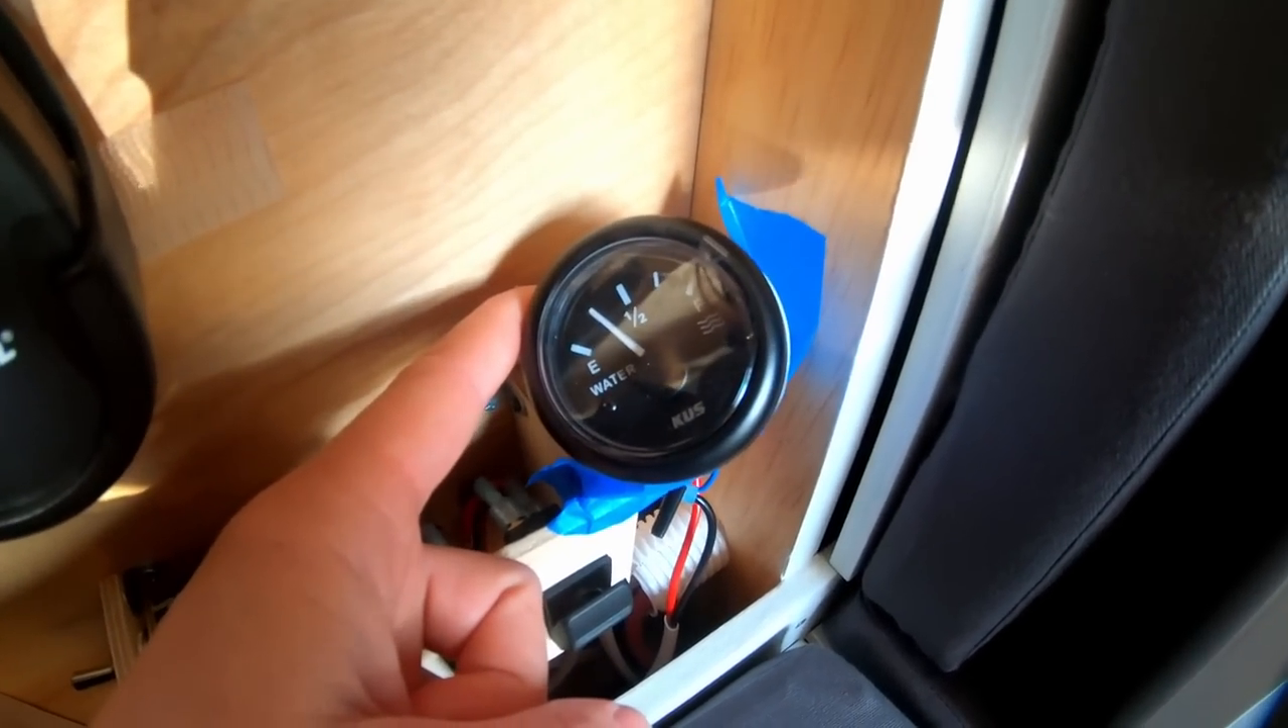The water level gauge itself is visible right here i haven't actually mounted this gauge yet.